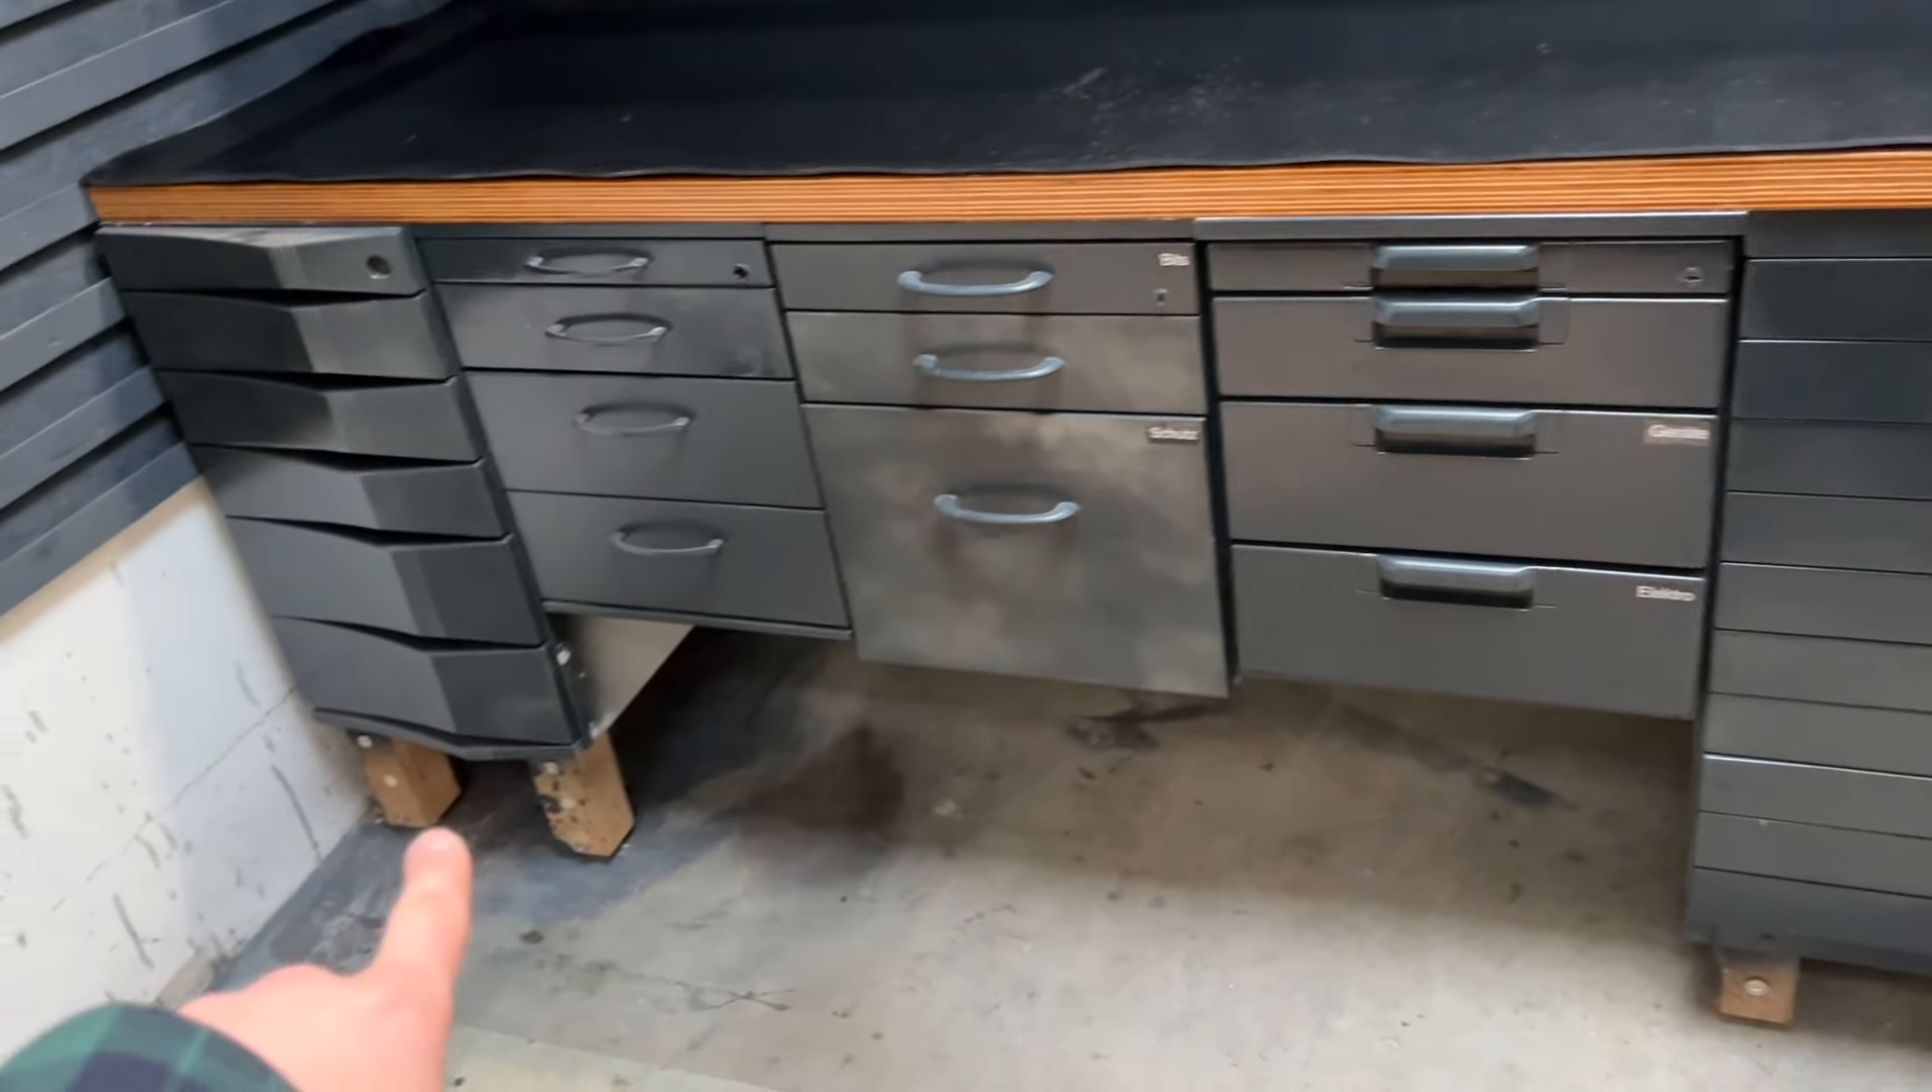Ich habe jetzt alle Schränke an die Werkbank gemacht.